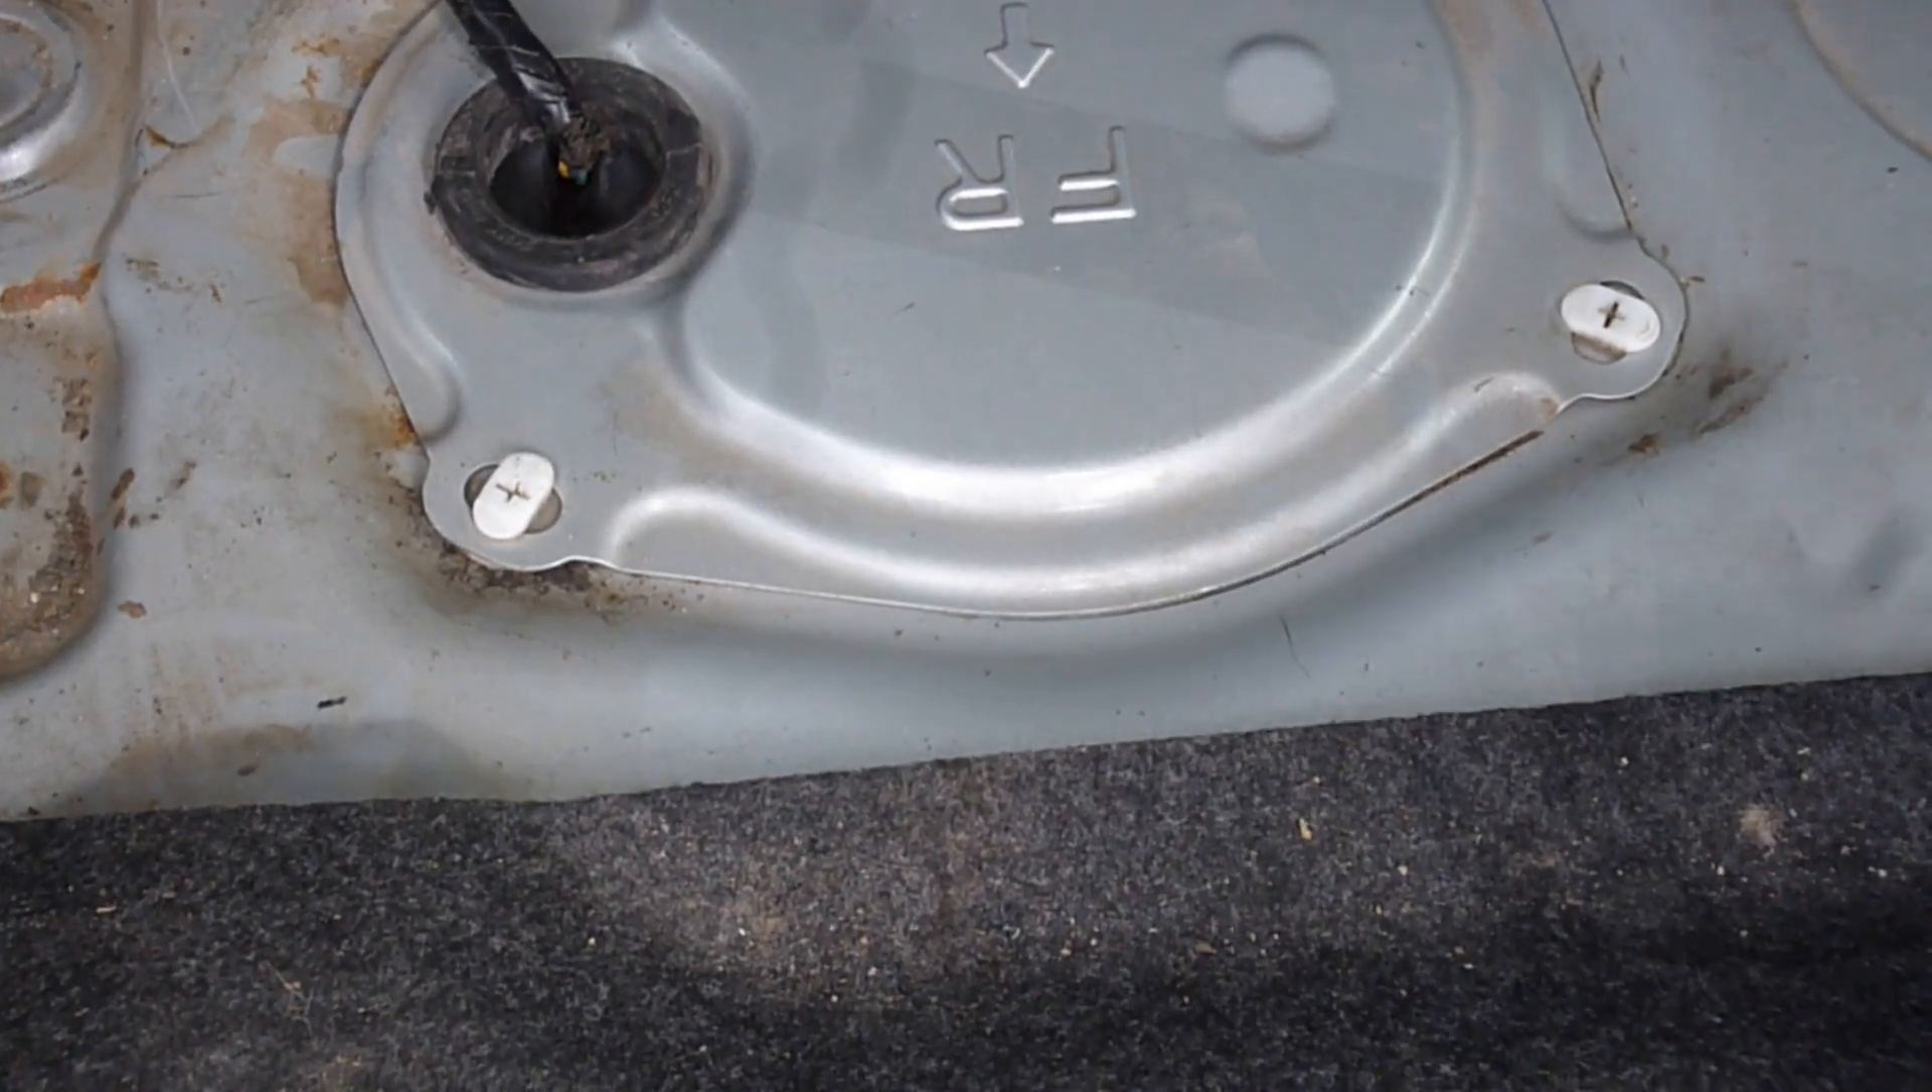Устанавливаем крышечку на место против часовой крутим защелки готово.